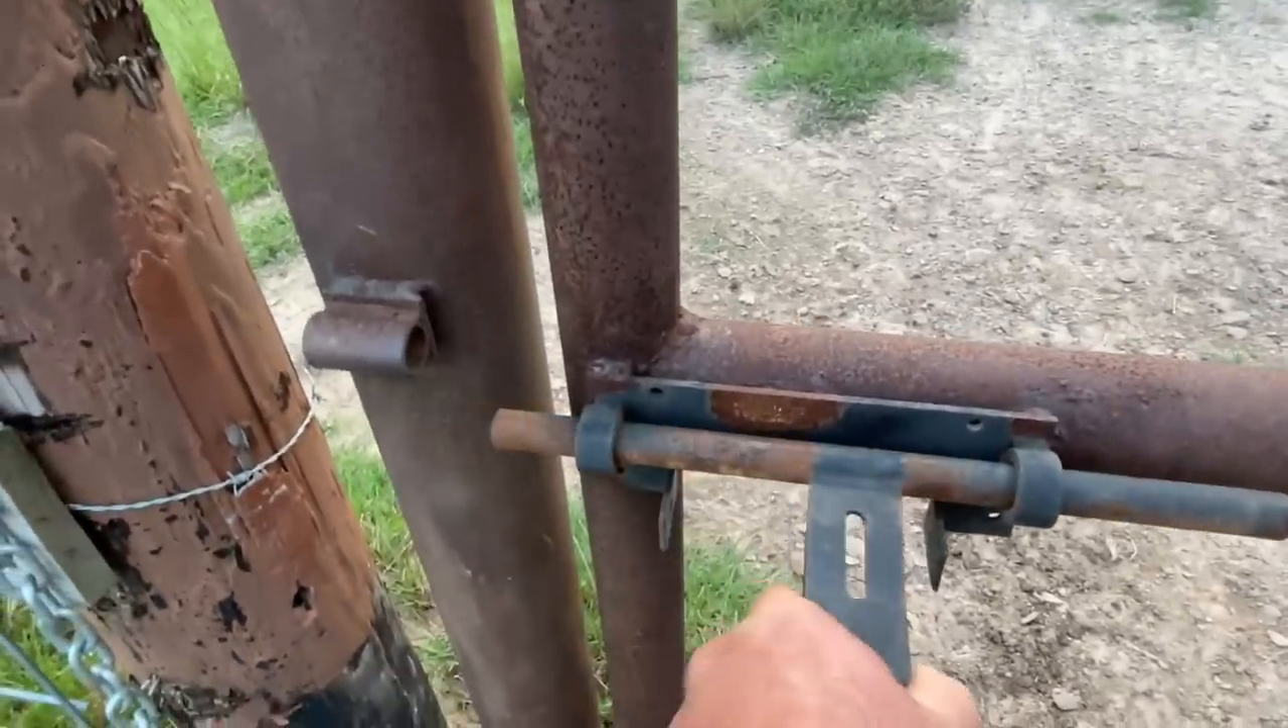Now as you can see this here does not line up this is our latching system.